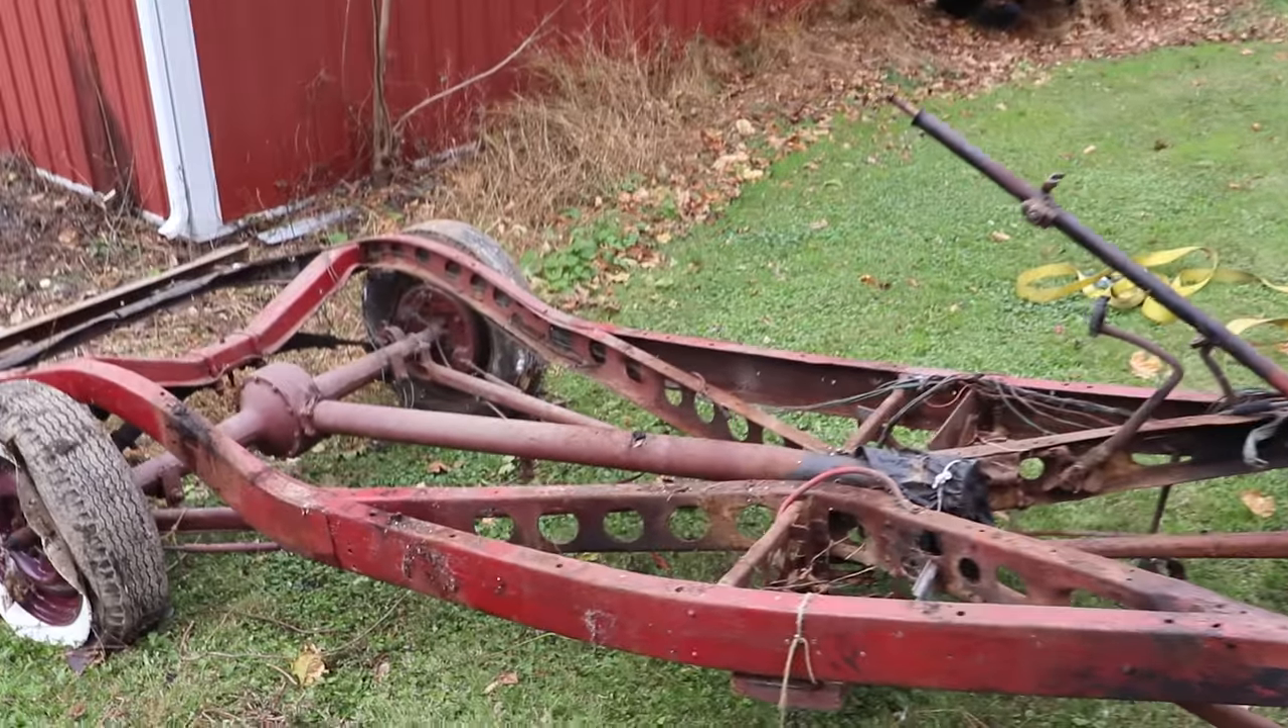All right, so bed's gone, now we have a frame.